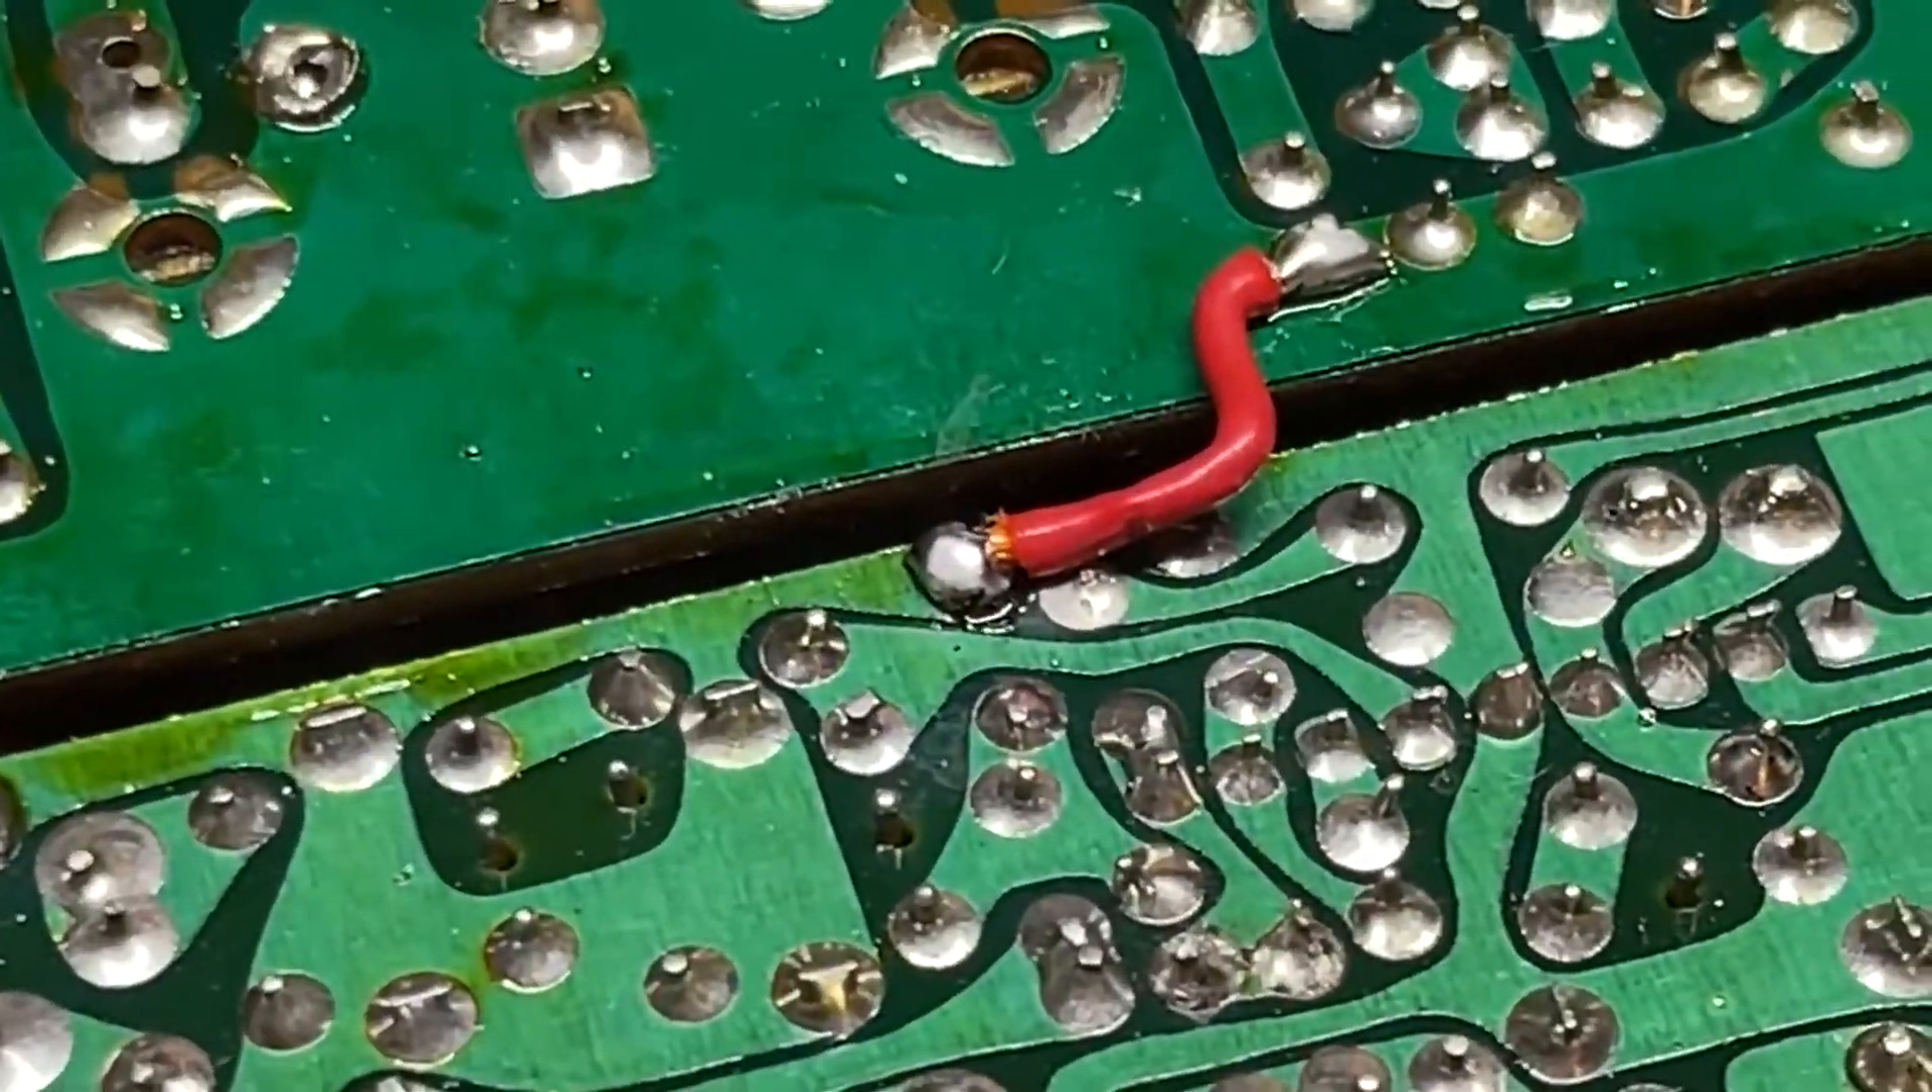We've put a new earth link or earth strap across the center because it didn't have one and you may notice there's an older style spectrum vco in there.